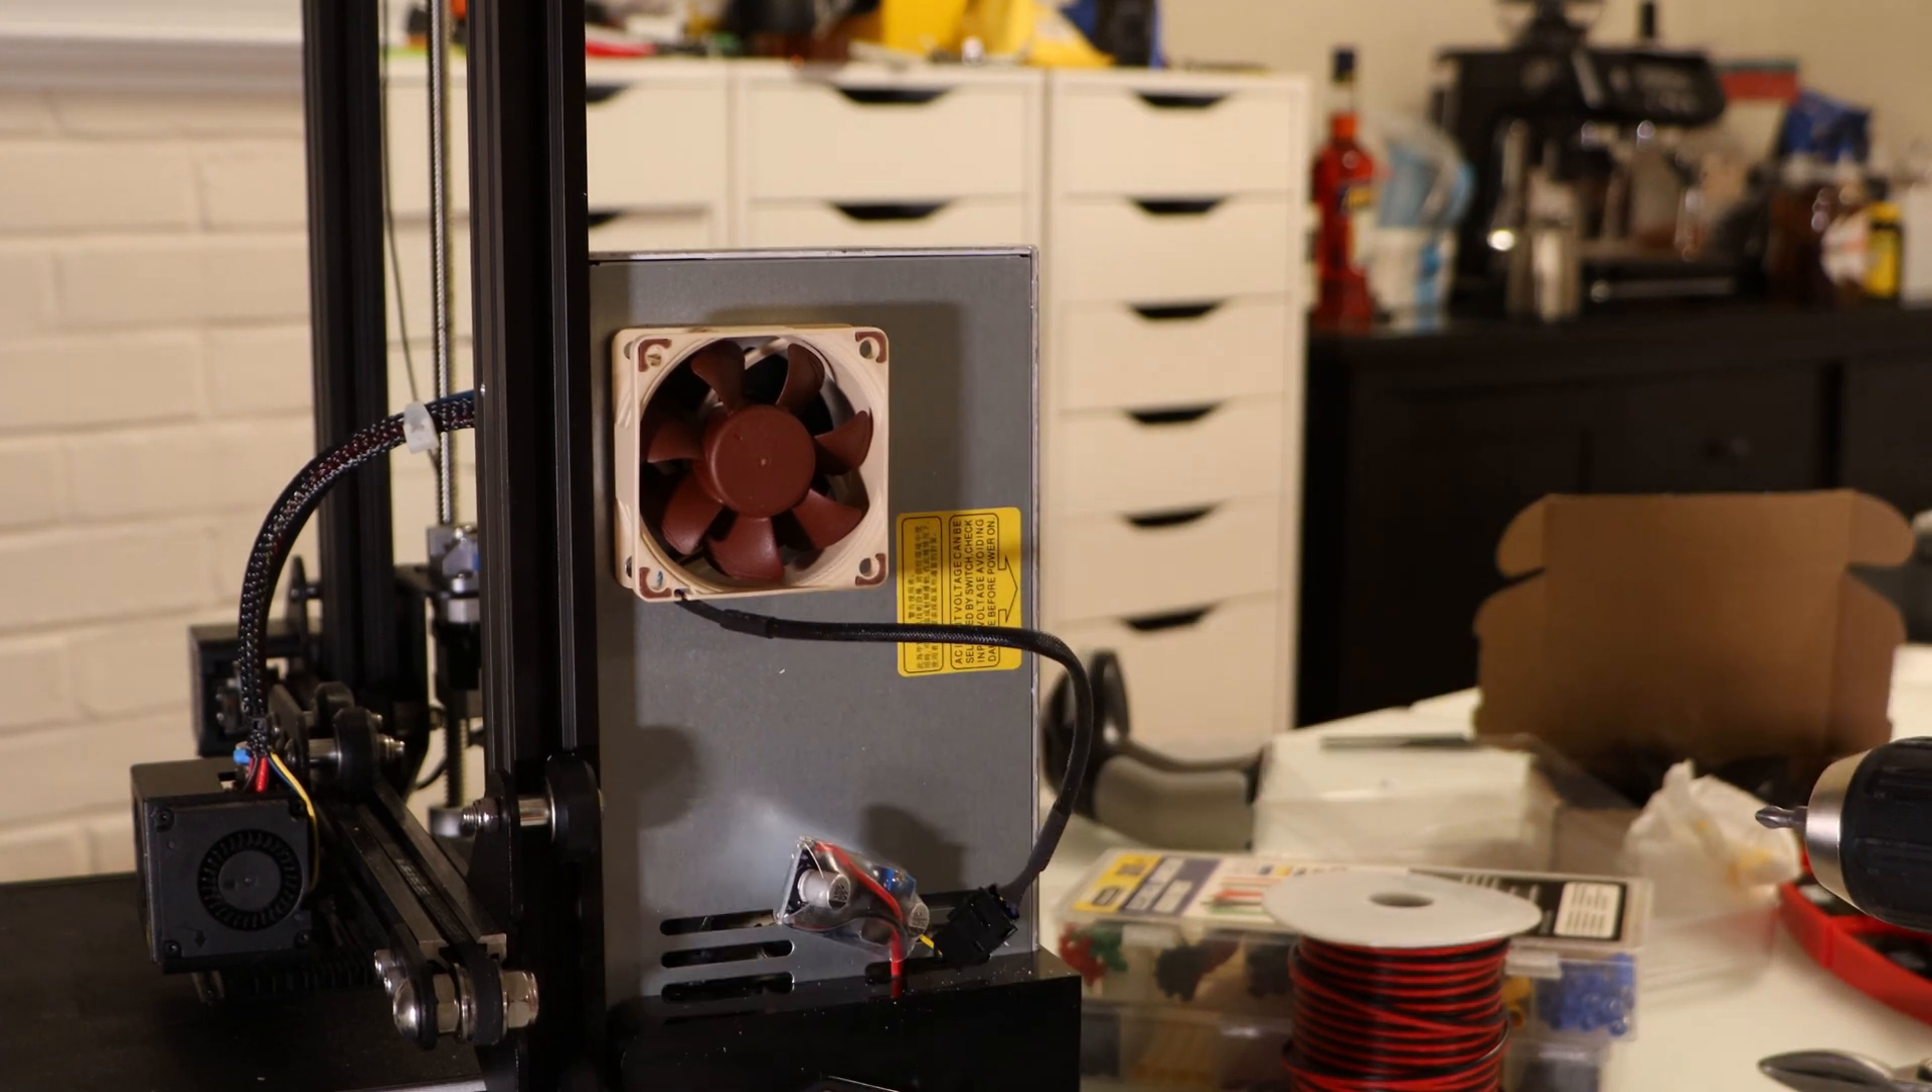Alright, so that fan is now thoroughly attached.